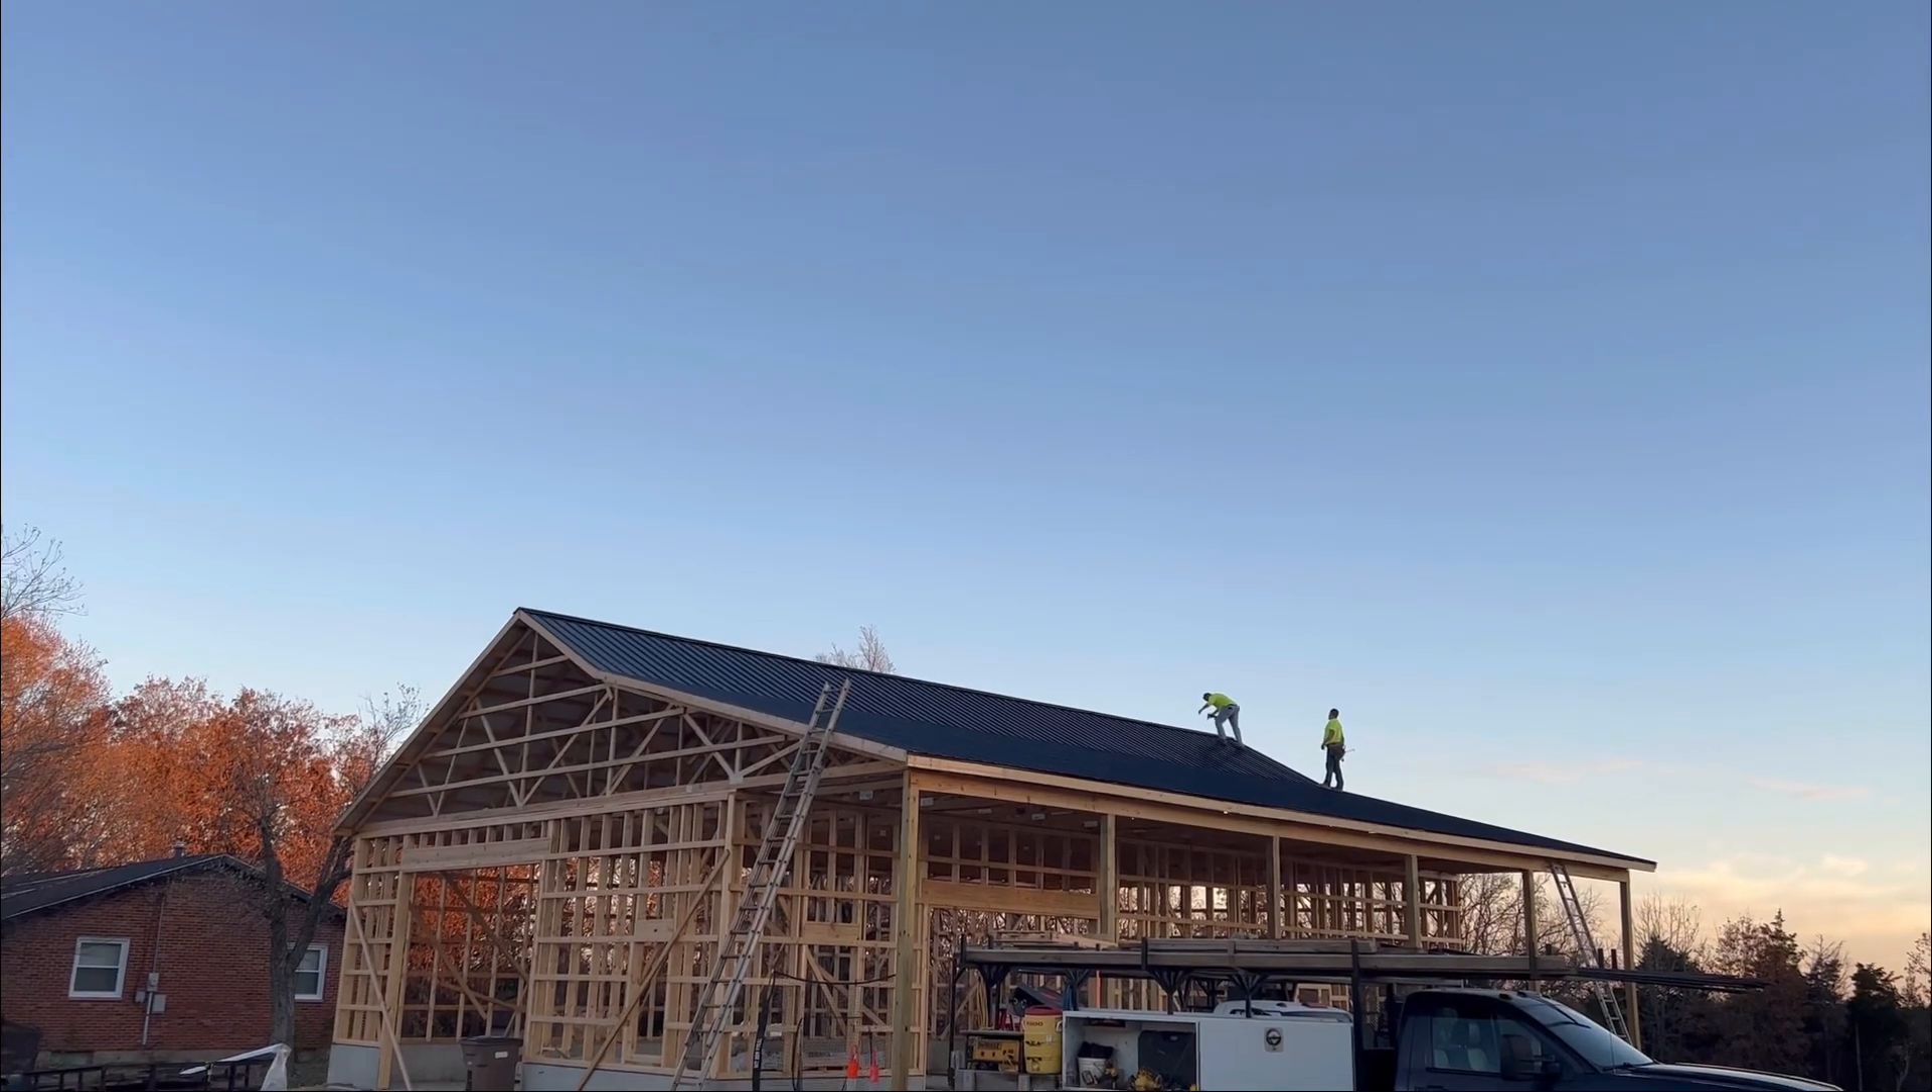But the roof is on. No more rain inside.